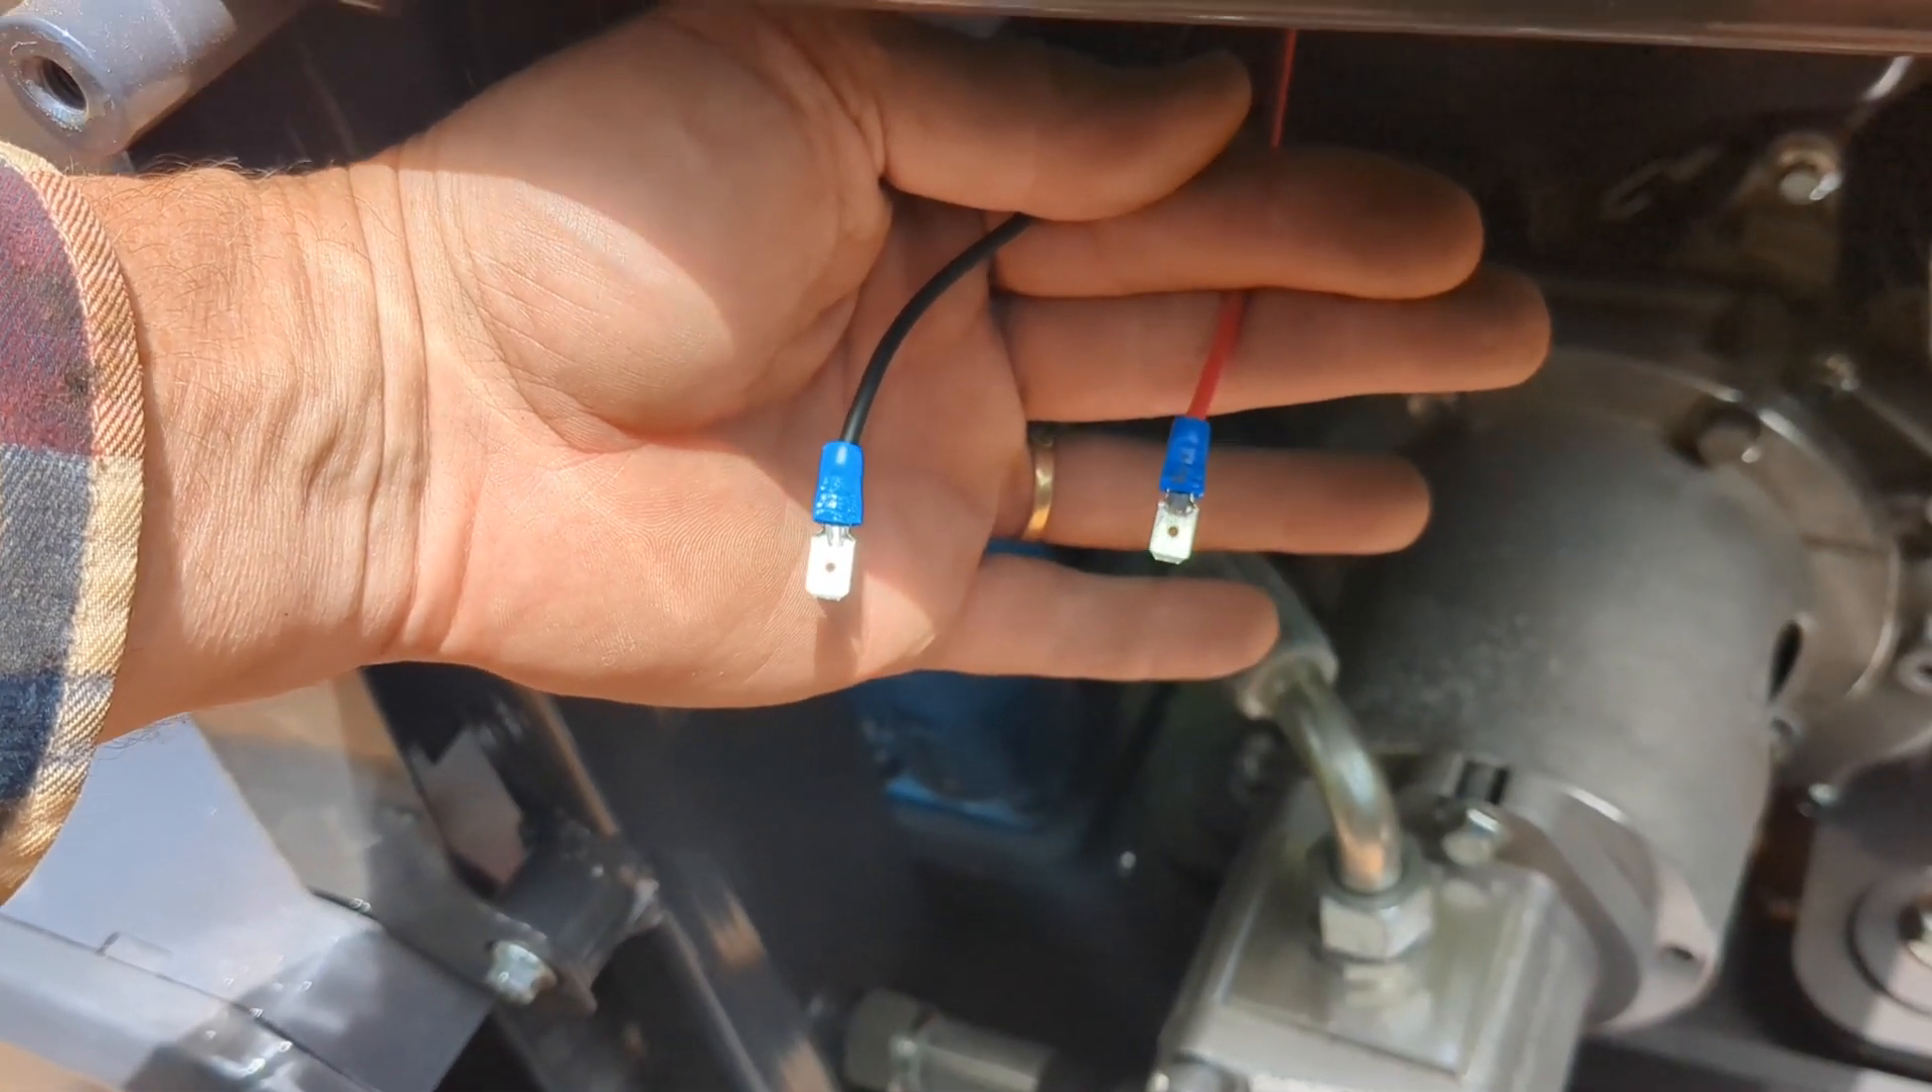This is the battery disconnect right here. And we put blade connectors on both wires on this end.